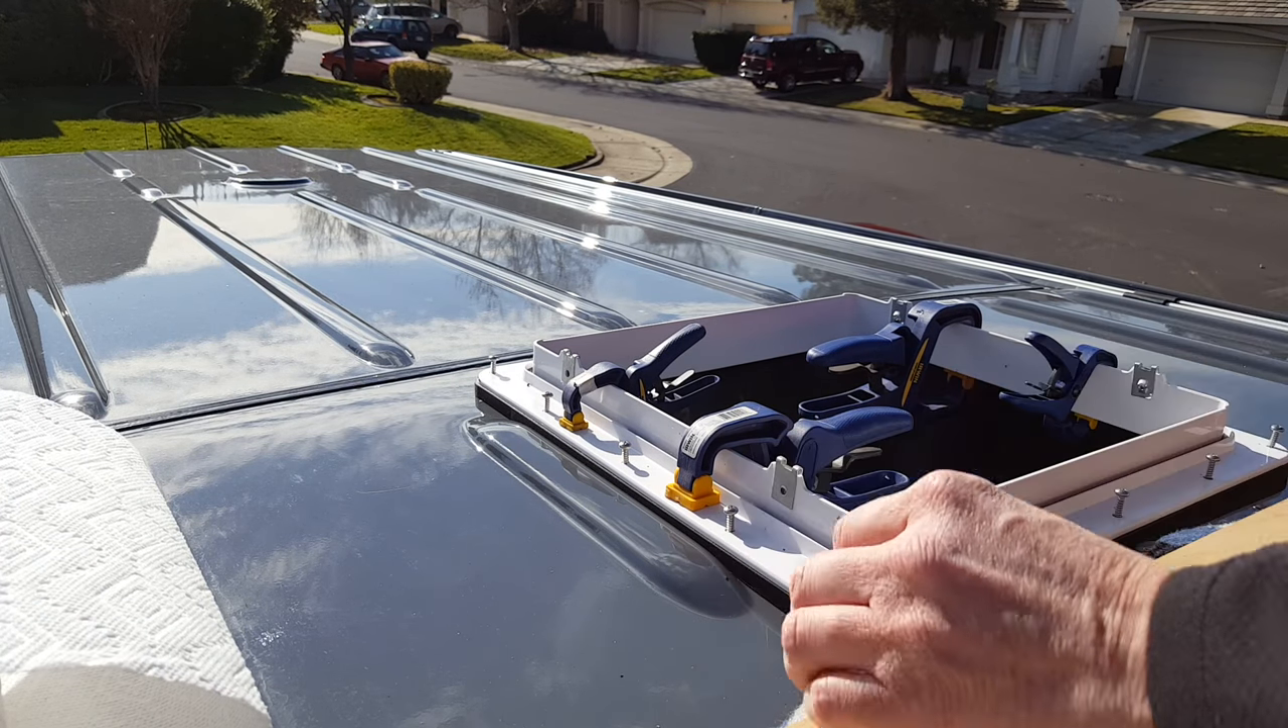Okay, now I have the Maxx fan adapter and the roof adapter clamped to the roof.